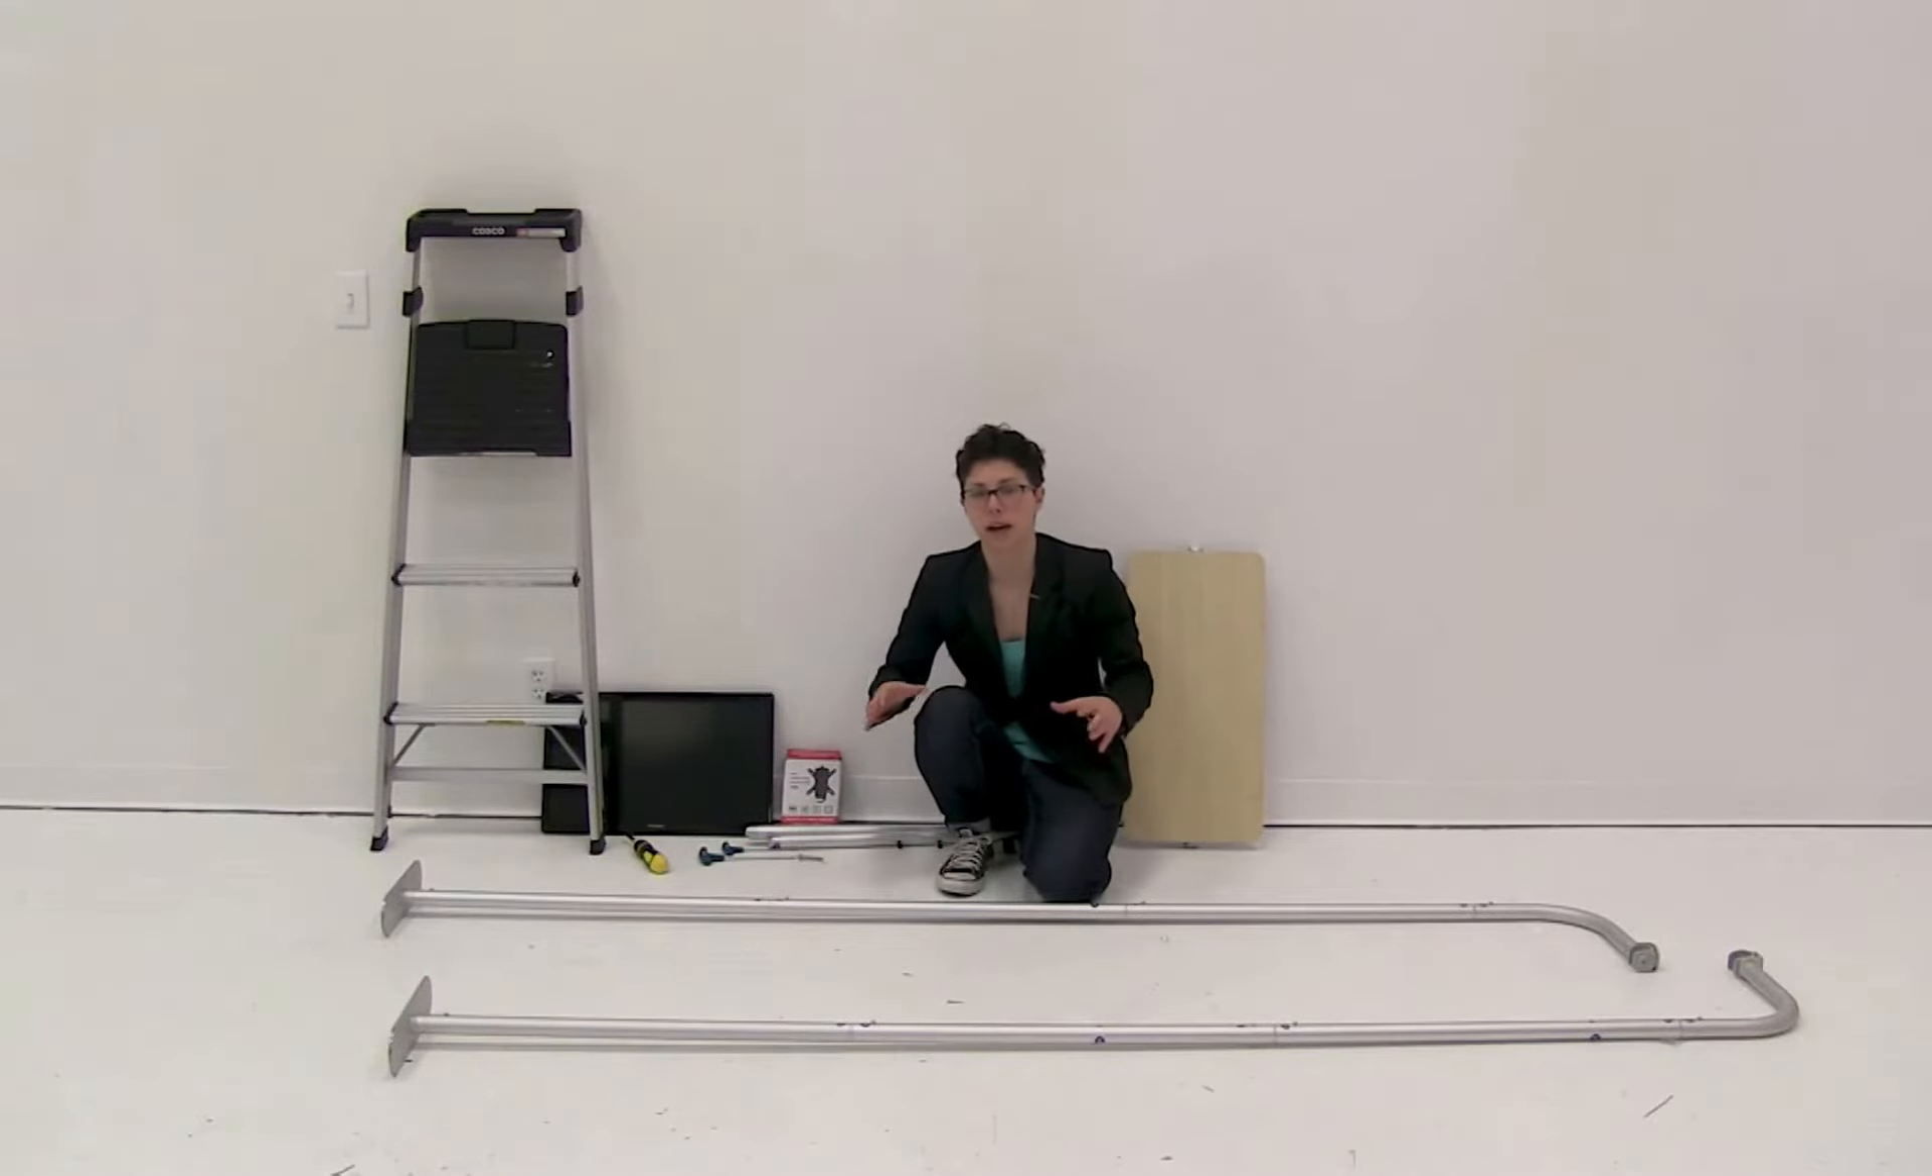Now that I have both my sides put together, I'm ready to attach the hanger and the shelves.